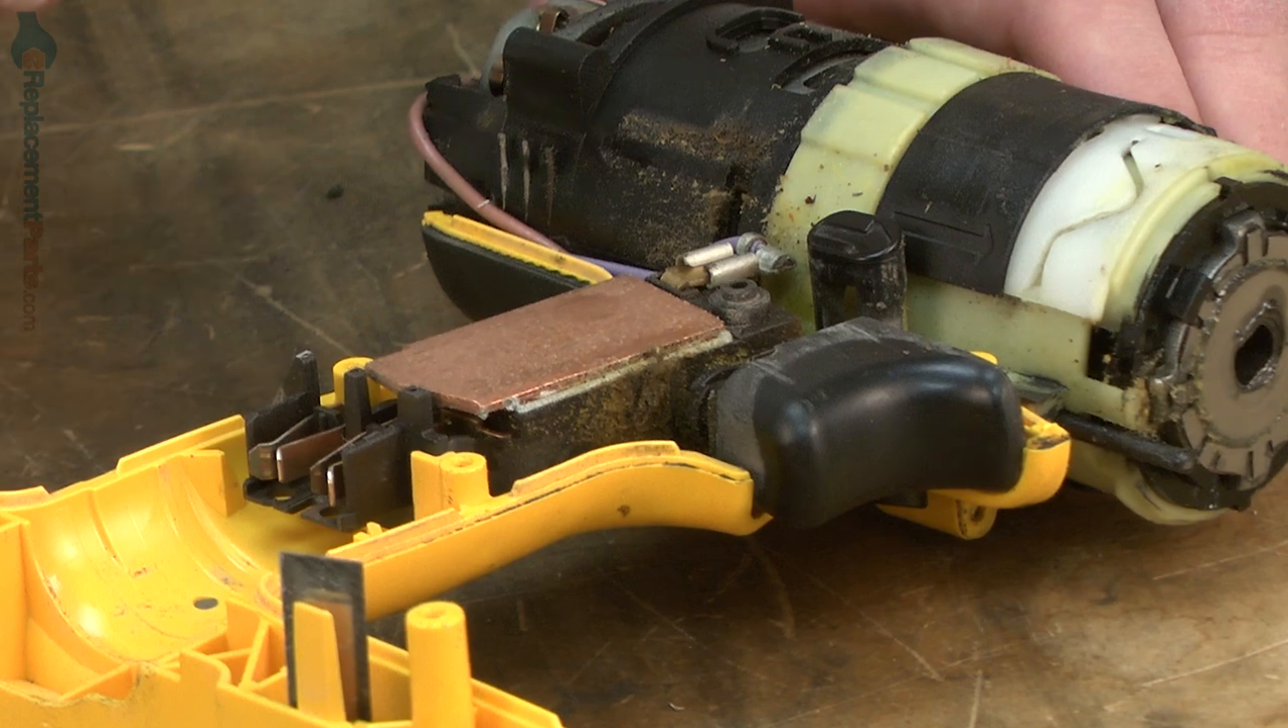With the housing removed, now I have access to the motor, transmission, and switch assemblies.